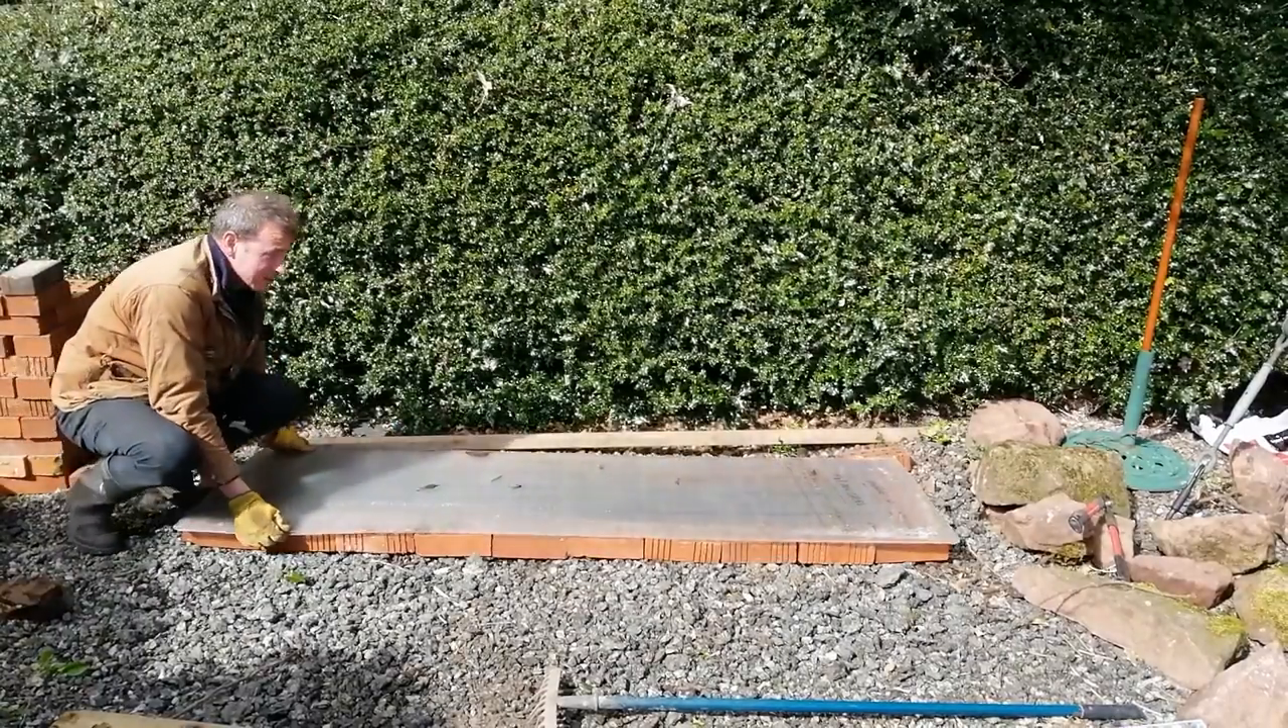Let's put the plastic sheet on top to see if it fits and that fits perfectly there's a slight overhang.